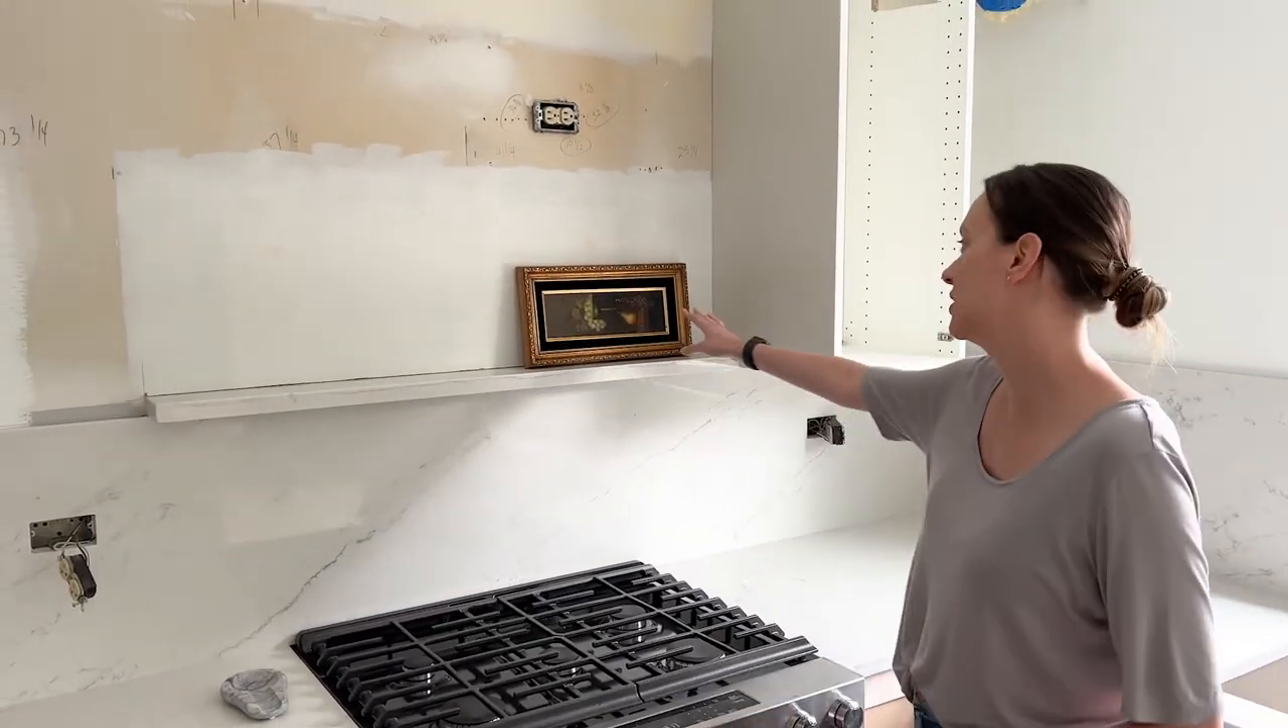Our quartz guys came back to finish the last piece of backsplash and finally install the shelf.